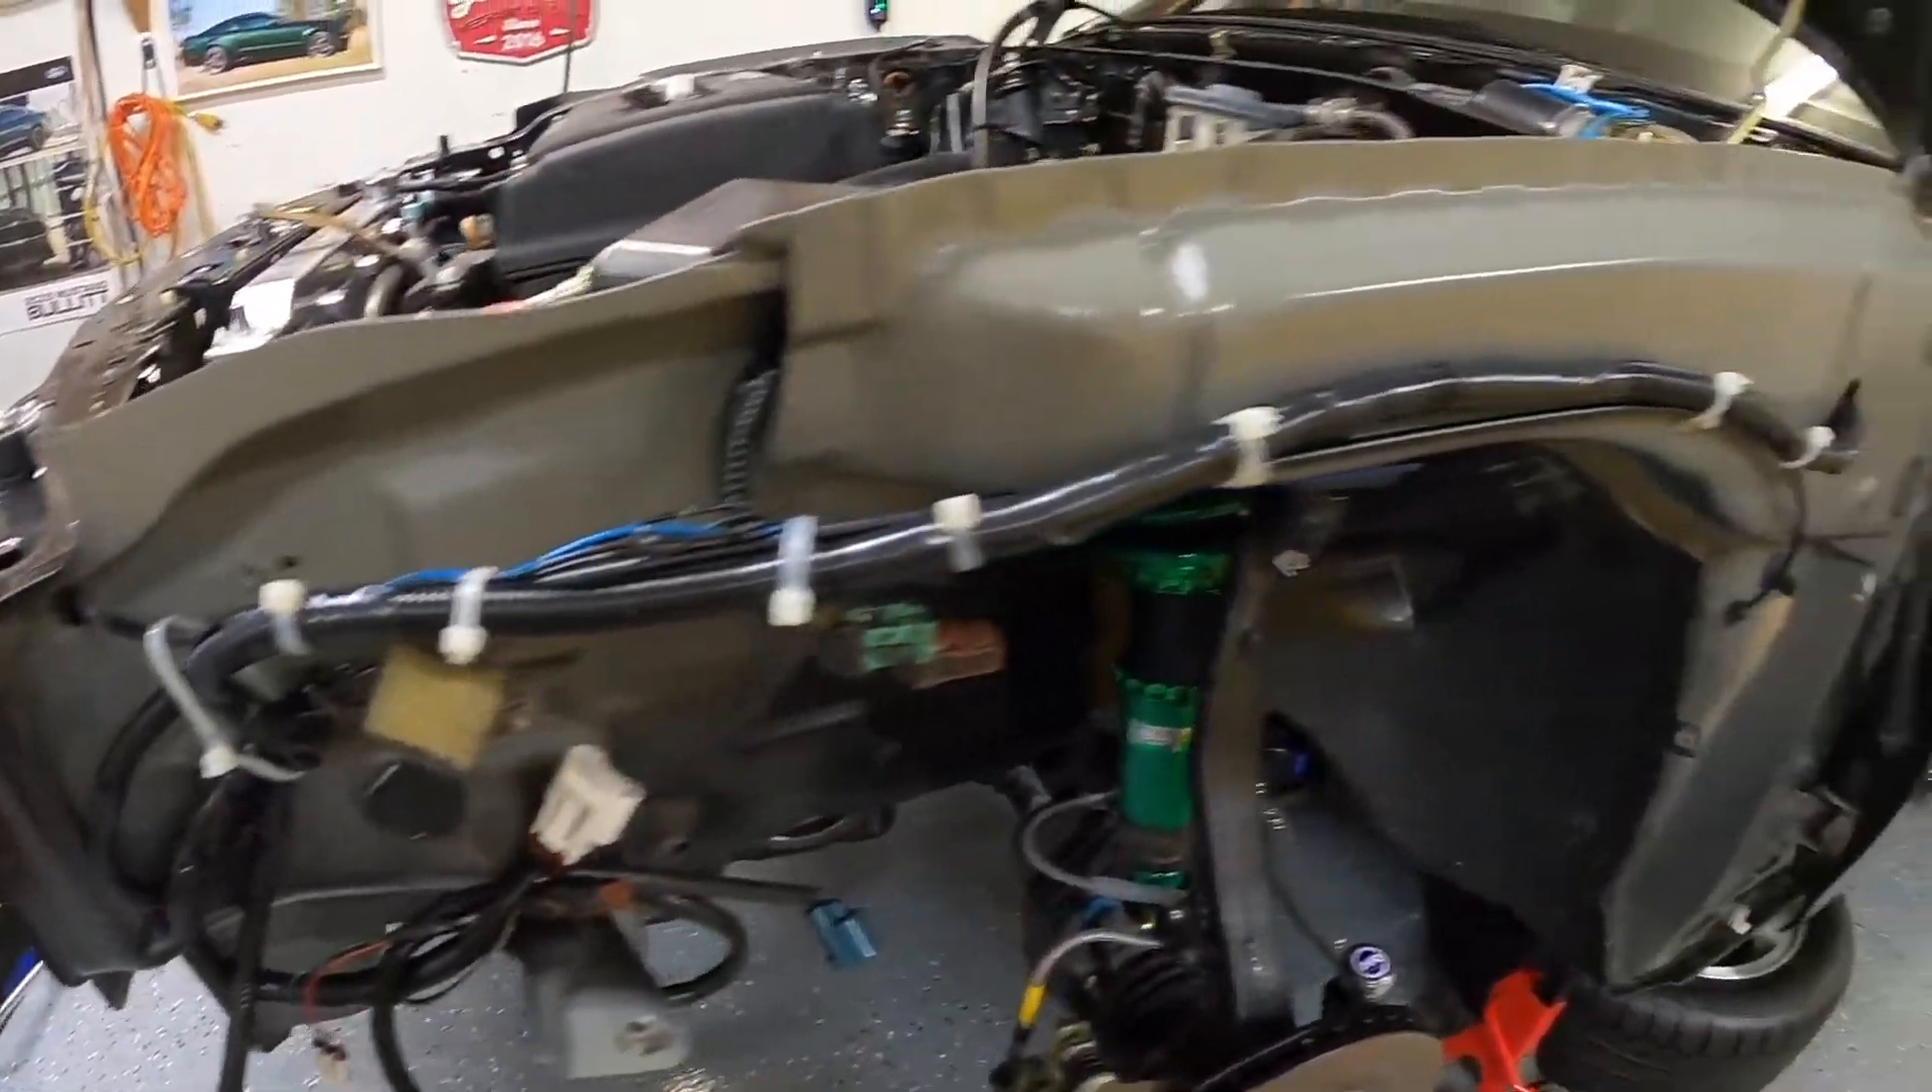I did do the headlight wiring harness tuck.